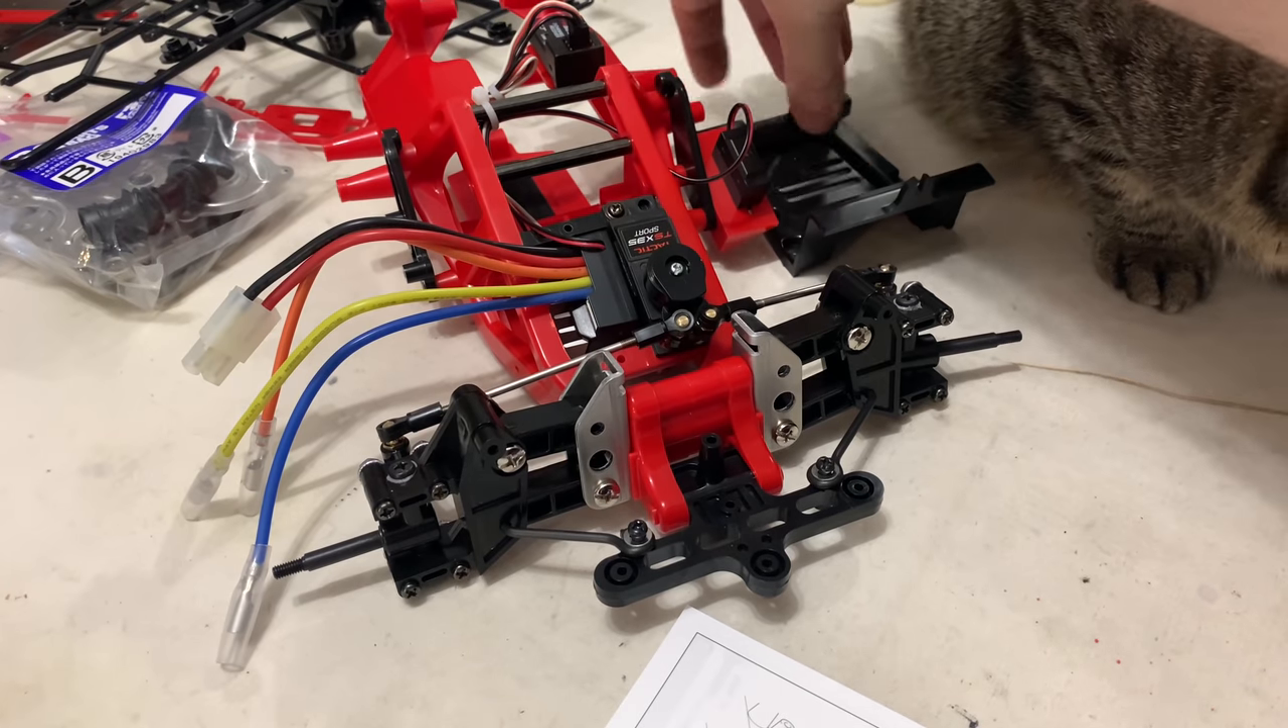These metal brackets are now on the bumper.